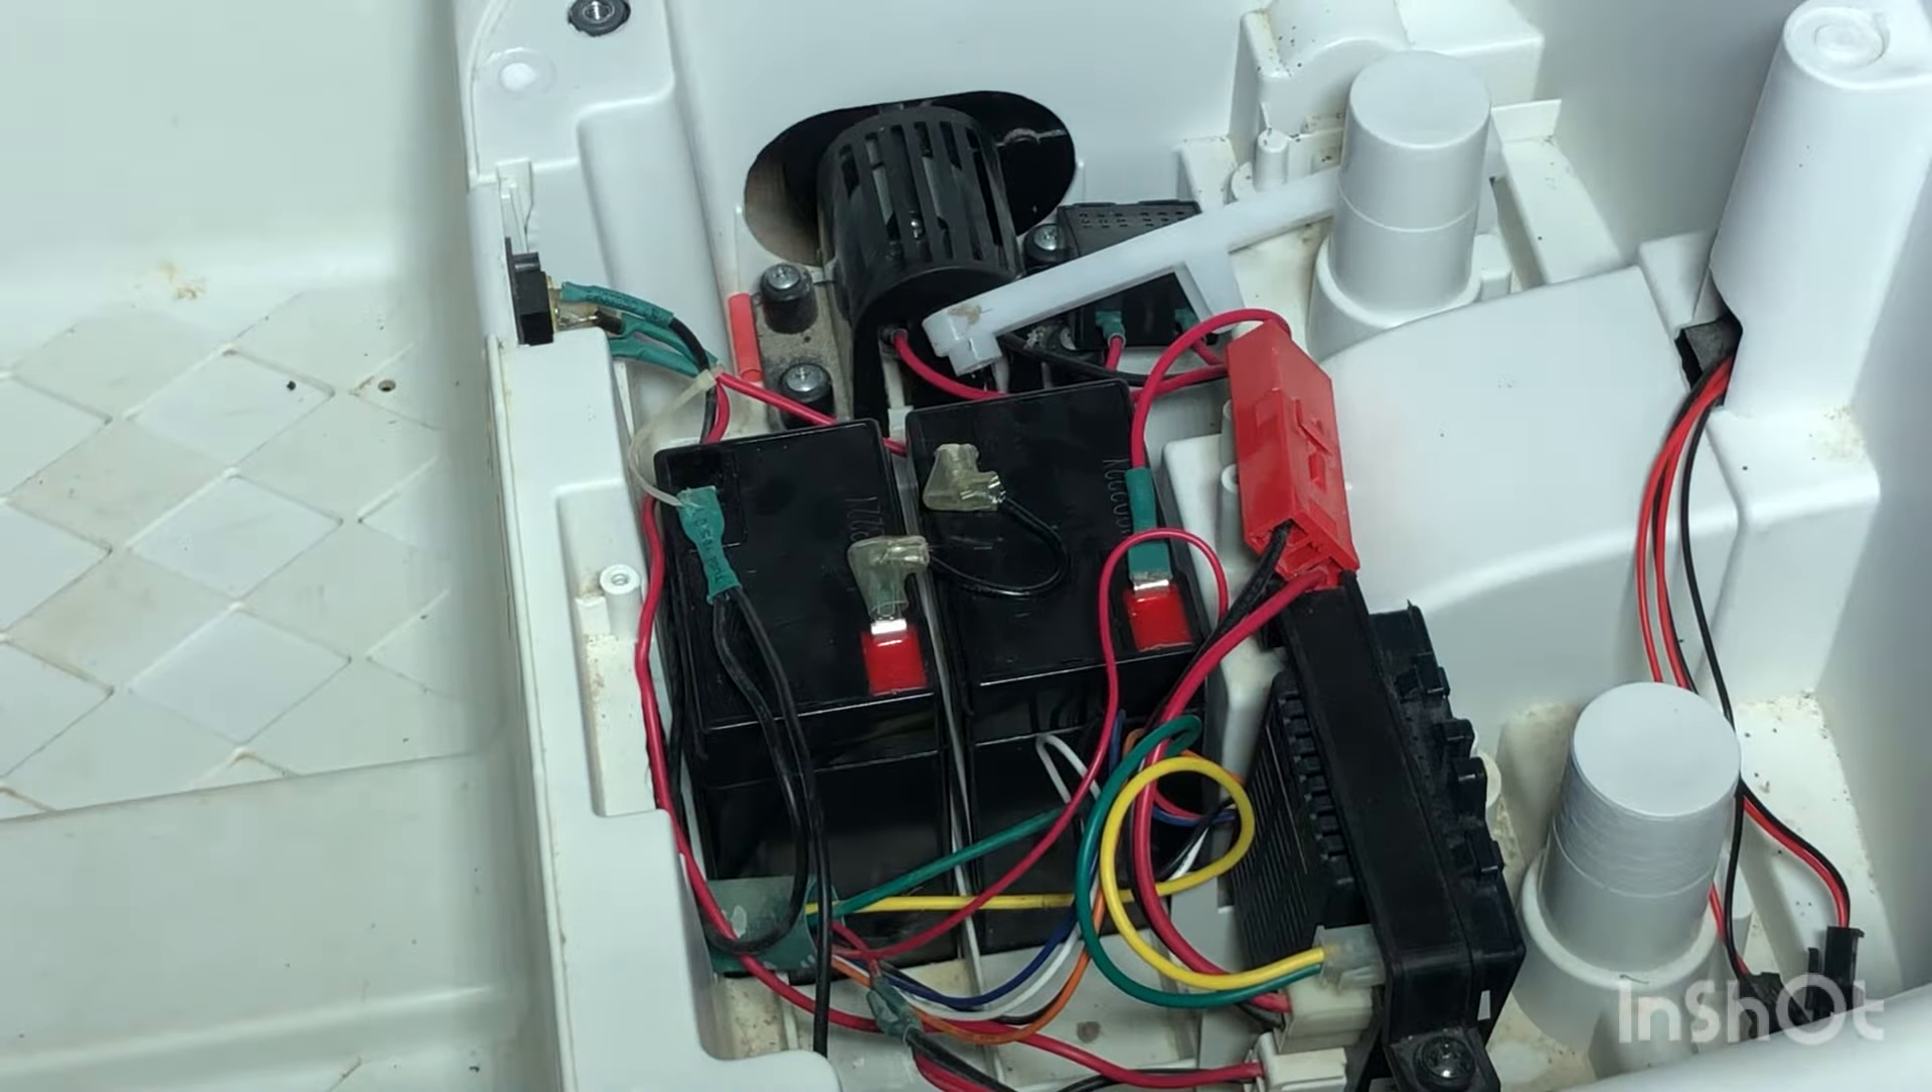De esta manera ya queda montada la batería.